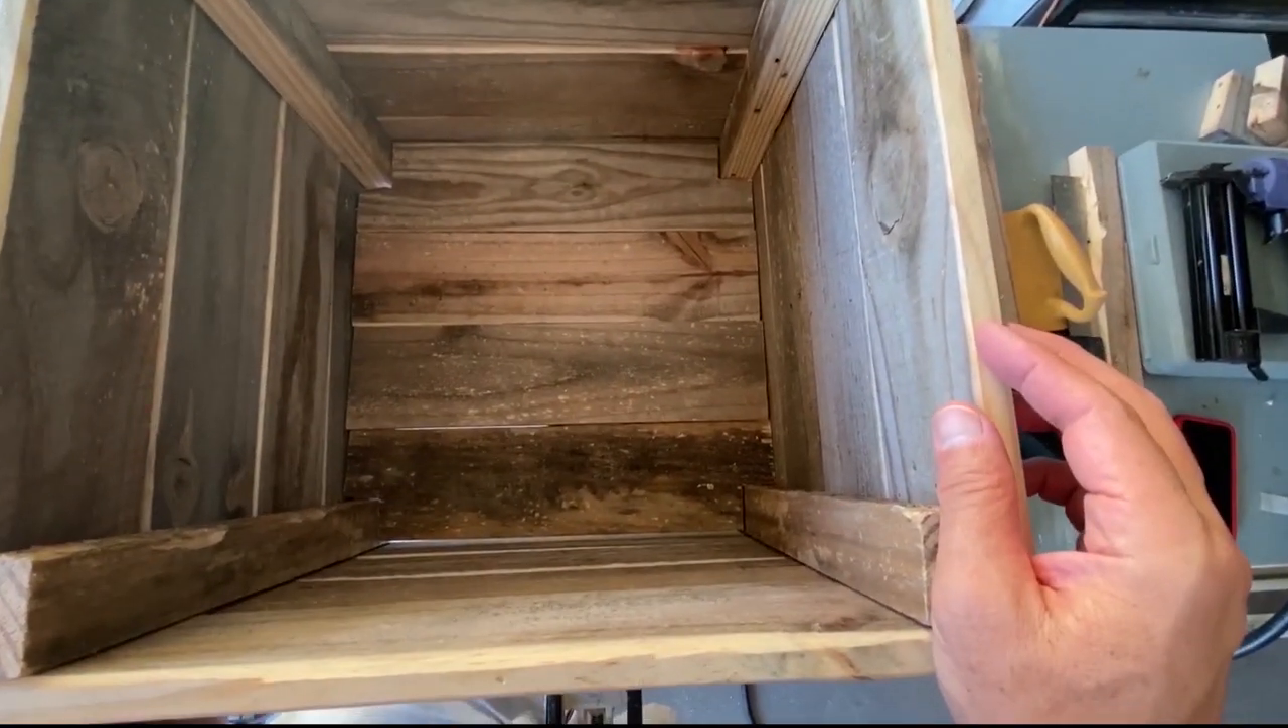Okay the base went in beautifully there there are some spaces there which I don't mind because you want some drainage going down.